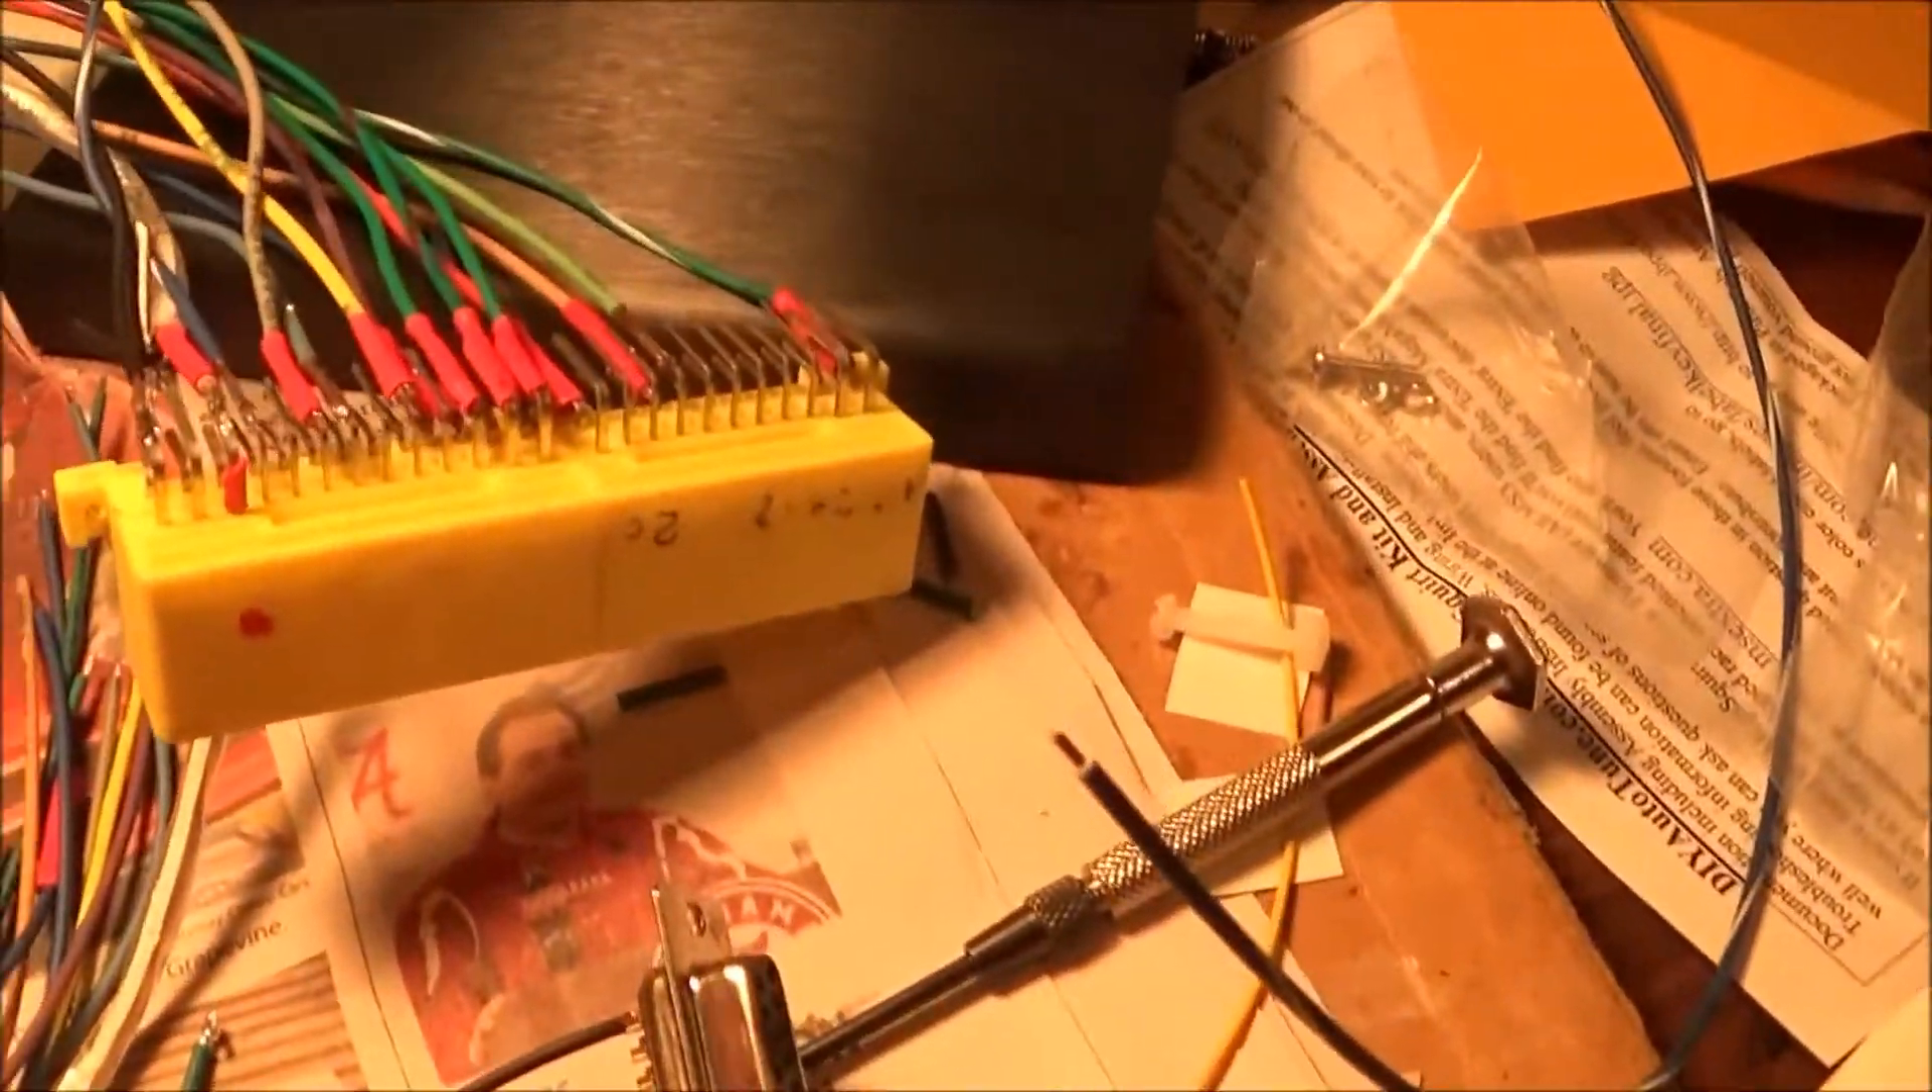Alright guys, so I got the harness partially made about halfway there.